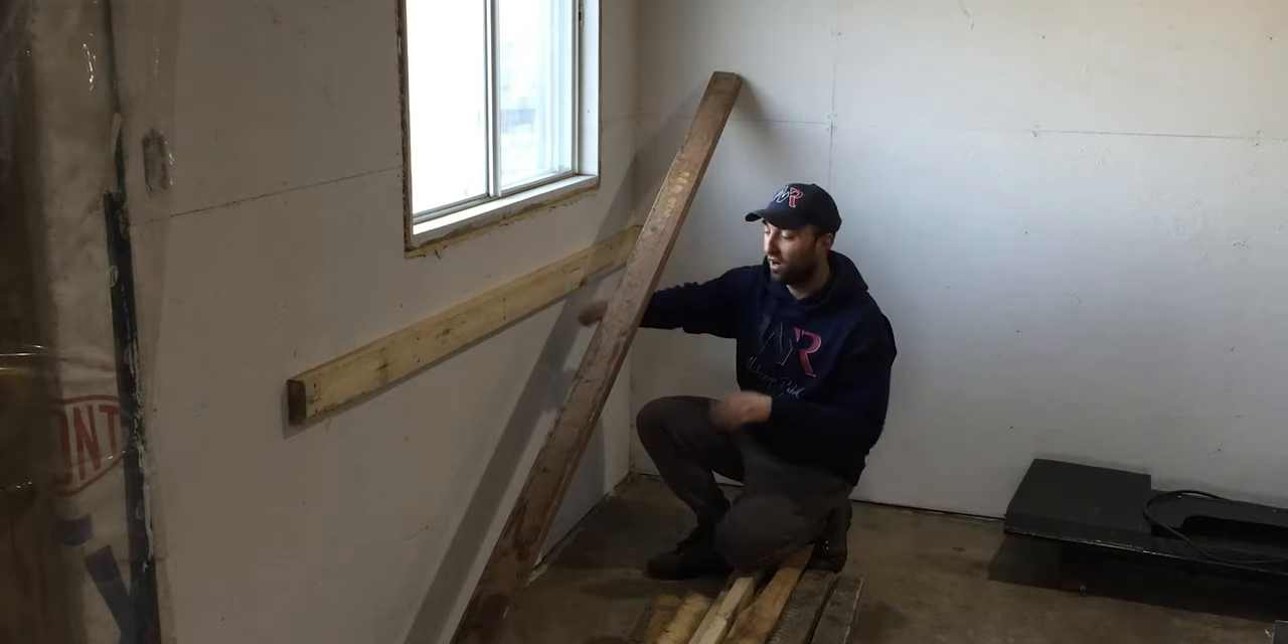I got the first 2x4 mounted onto the wall and this actually is only the support 2x4.